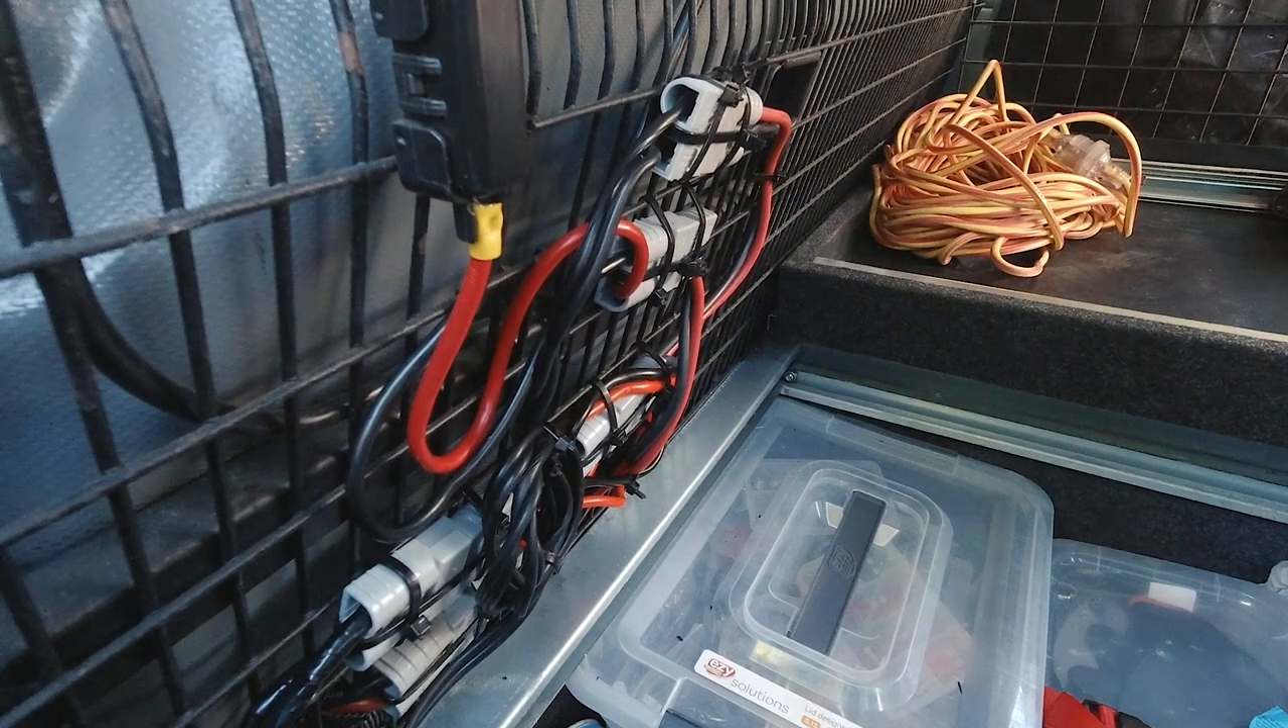So, I've got my Anderson plugs all securely in place, cable tie onto the cargo barrier.